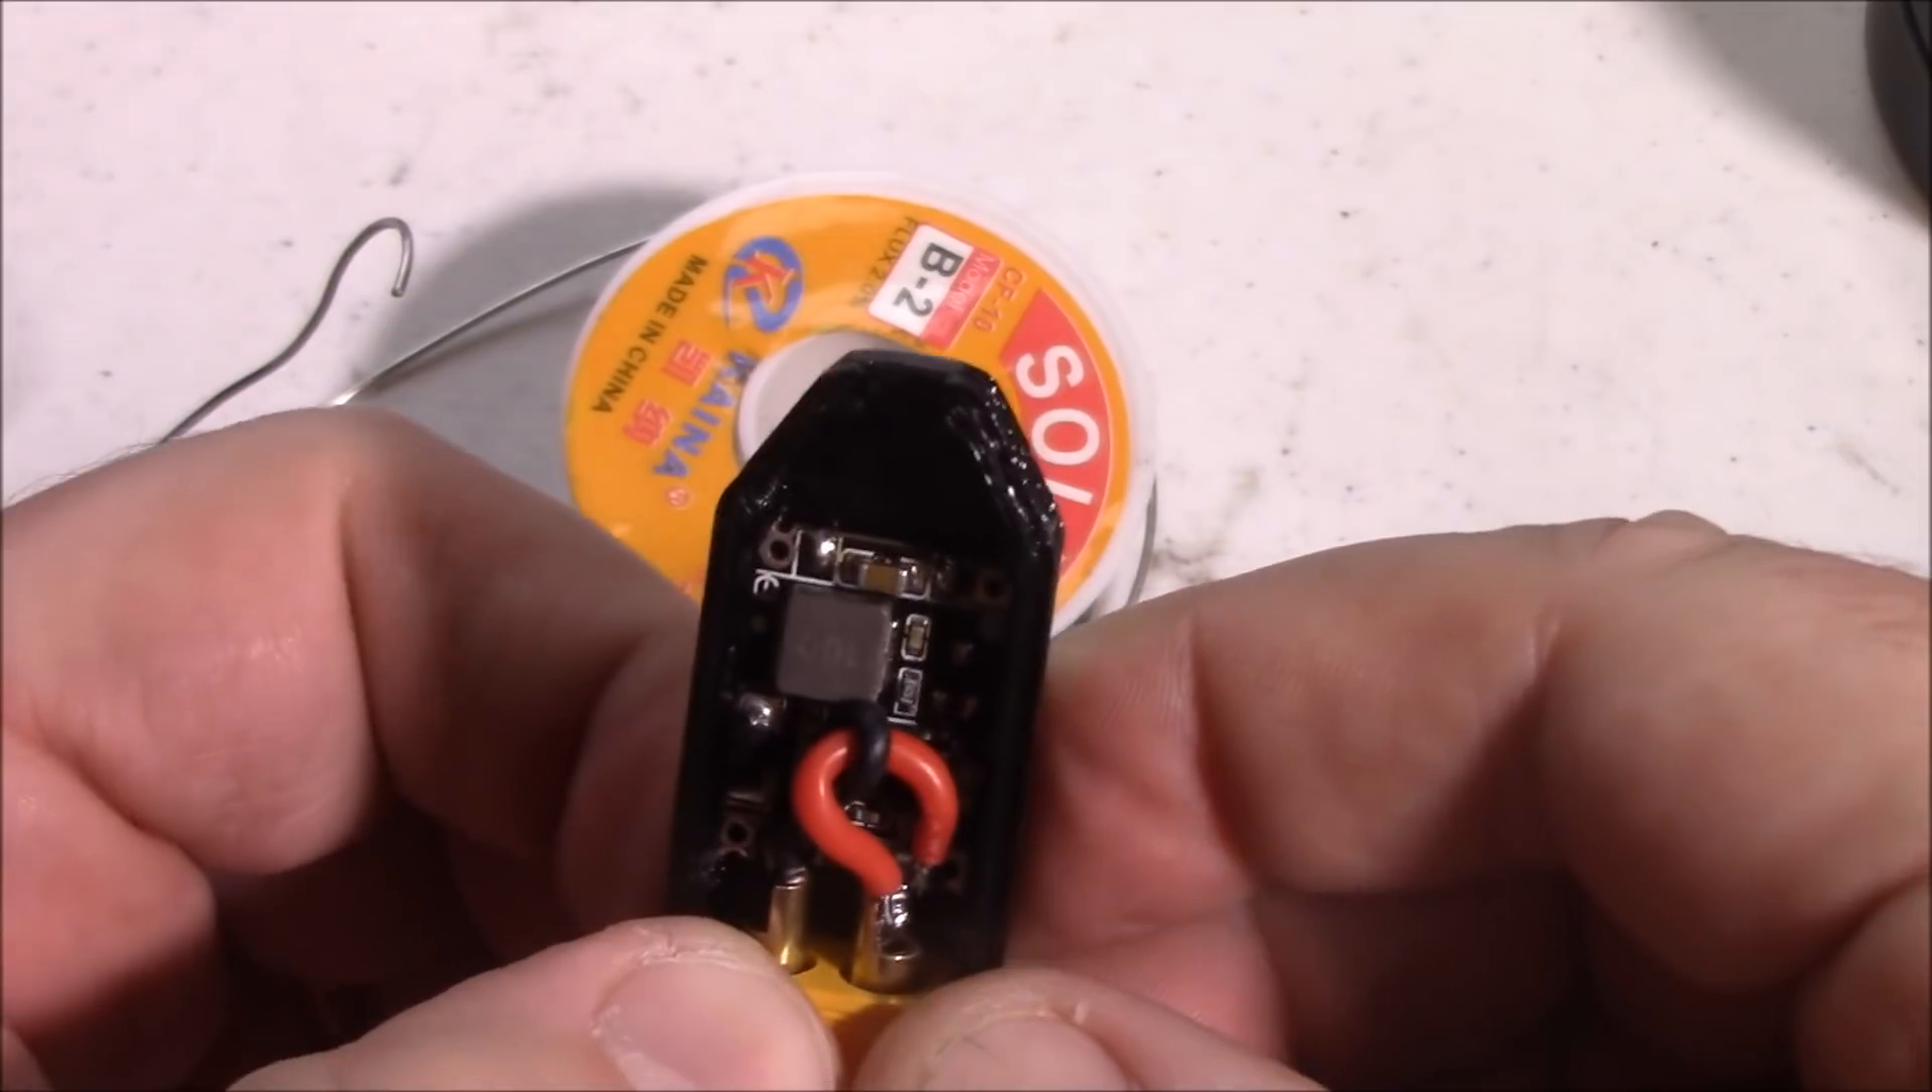I twisted these wires around to shorten them a little bit more. And also I wanted to have the positive on the positive side.